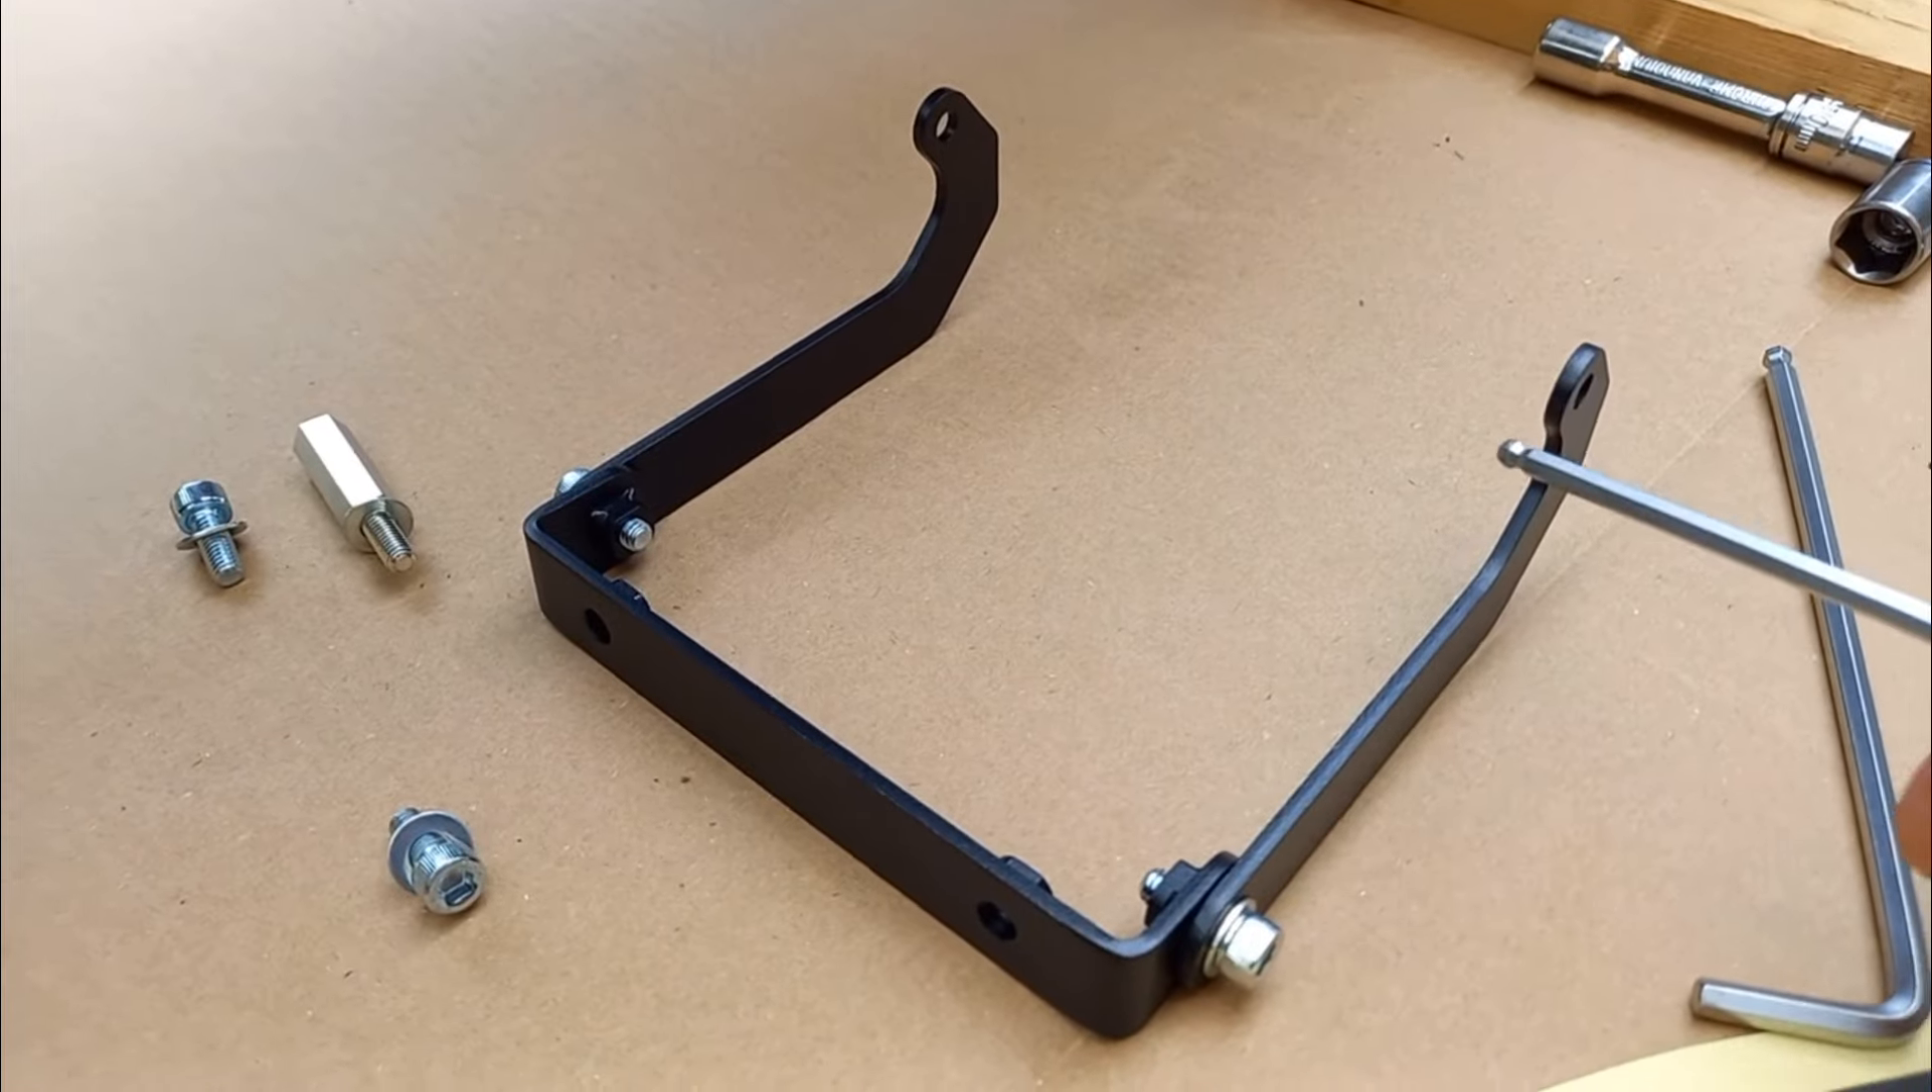Da haben wir hier den Behelfsbügel schon zusammen montiert.